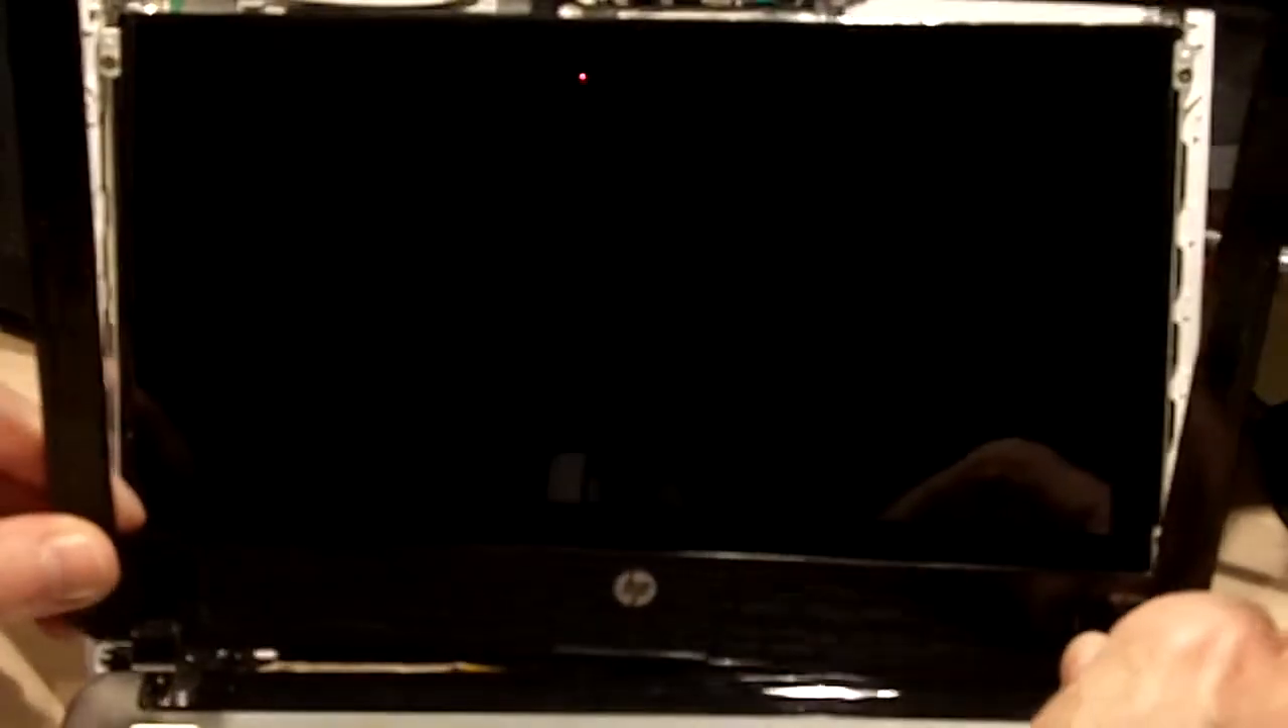Now all that remains to be done is to put the bezel back in place.